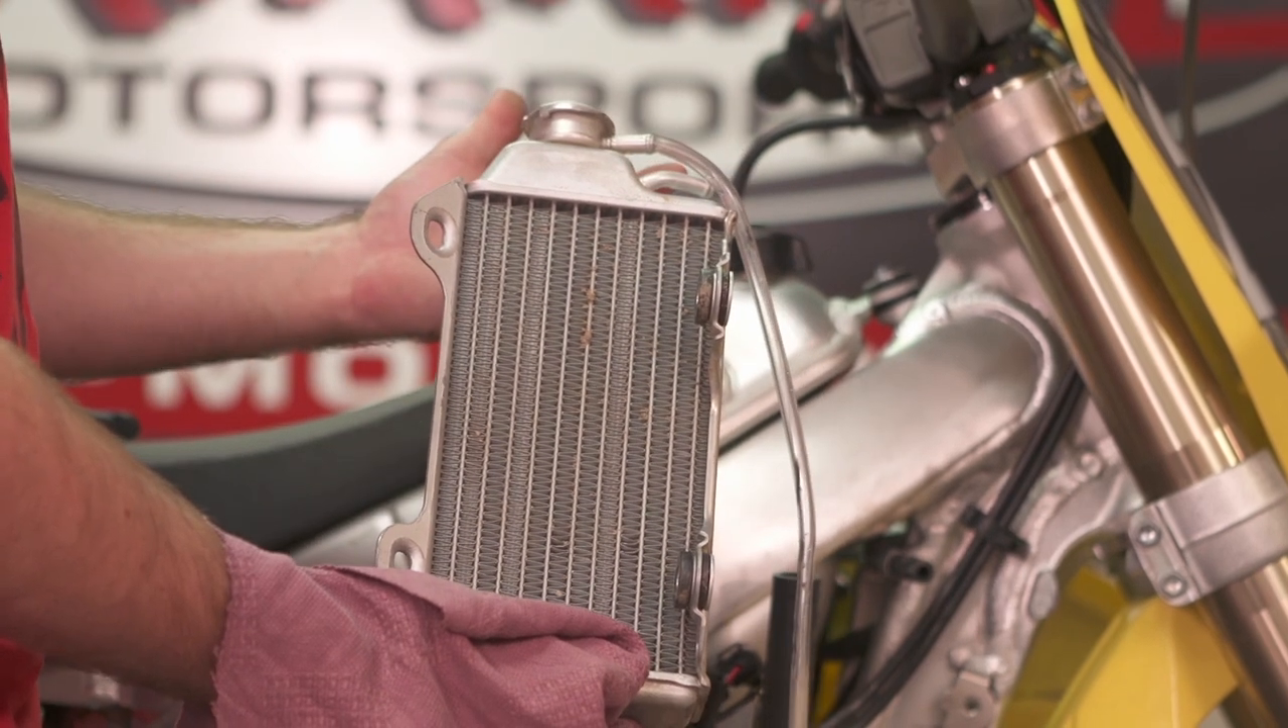Now we have our radiator off as you can see it's pretty straightforward.